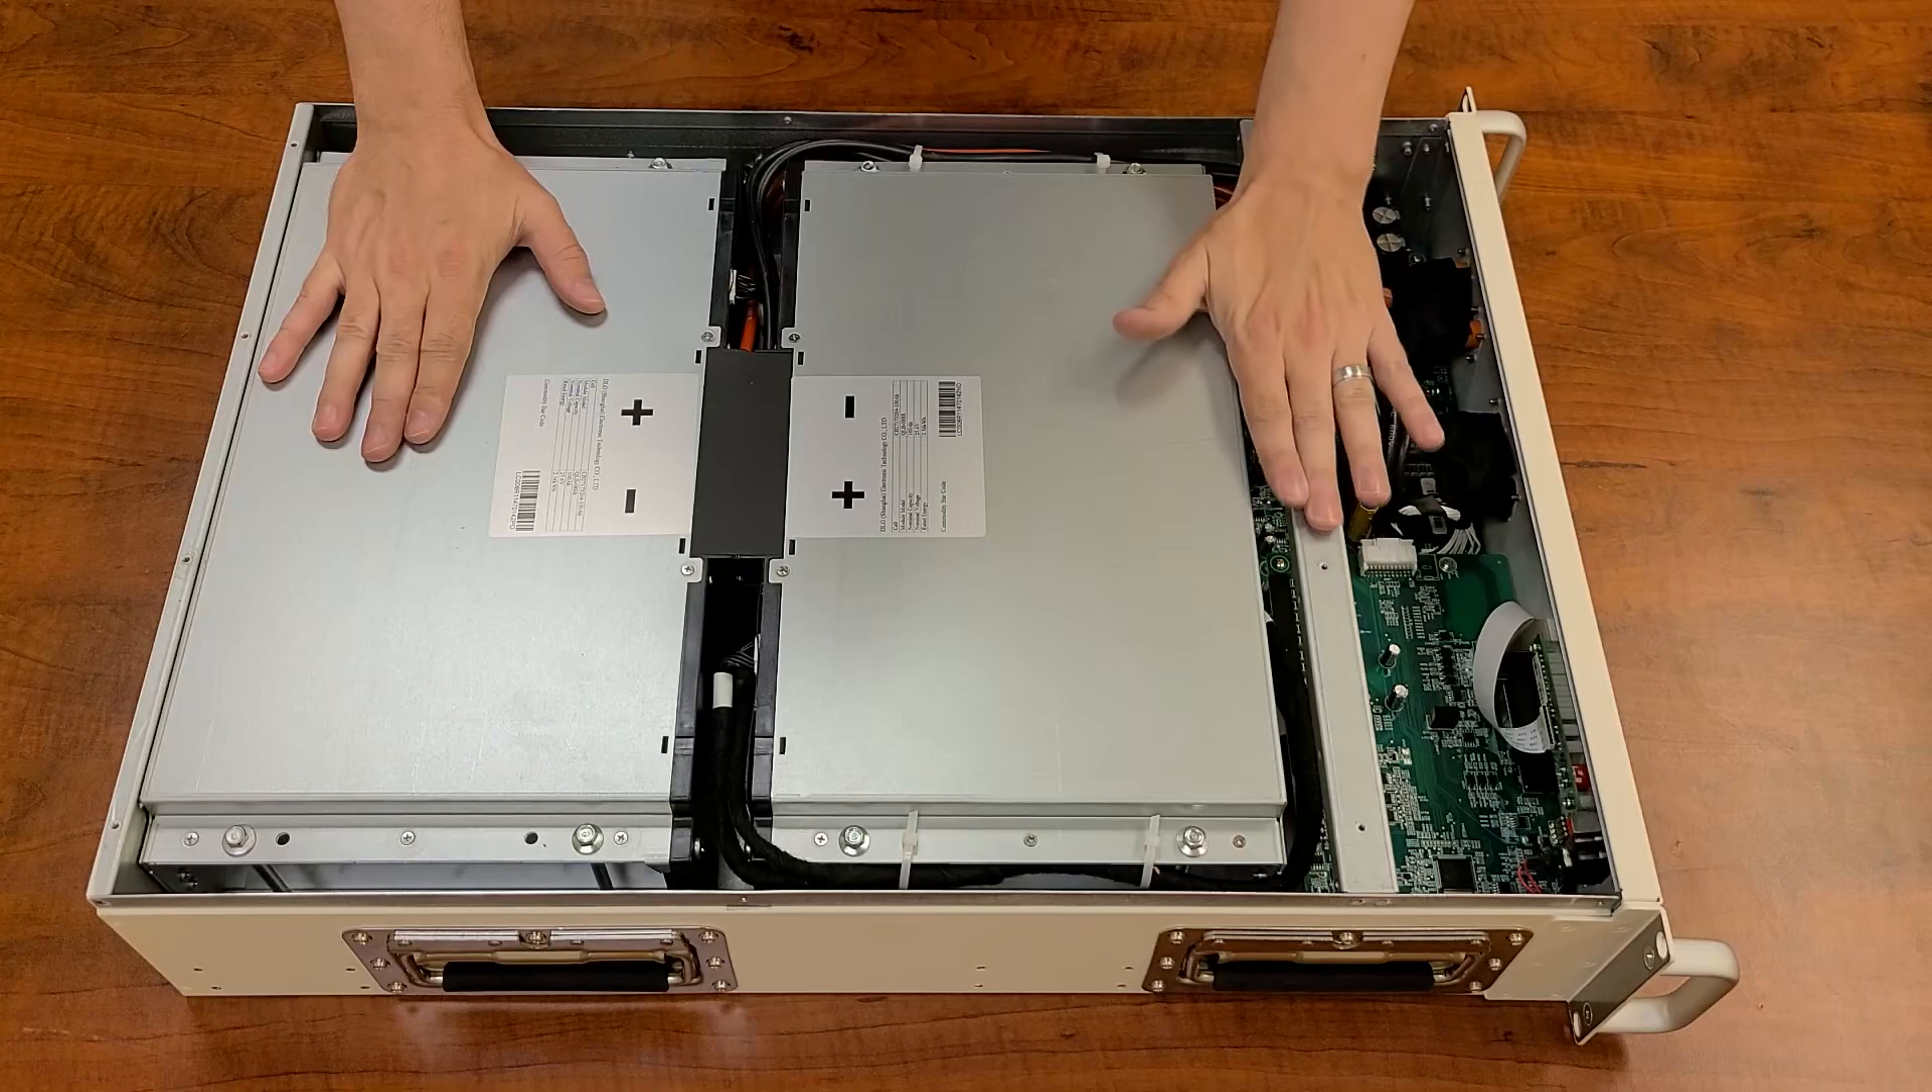We've got all of our cells encased.